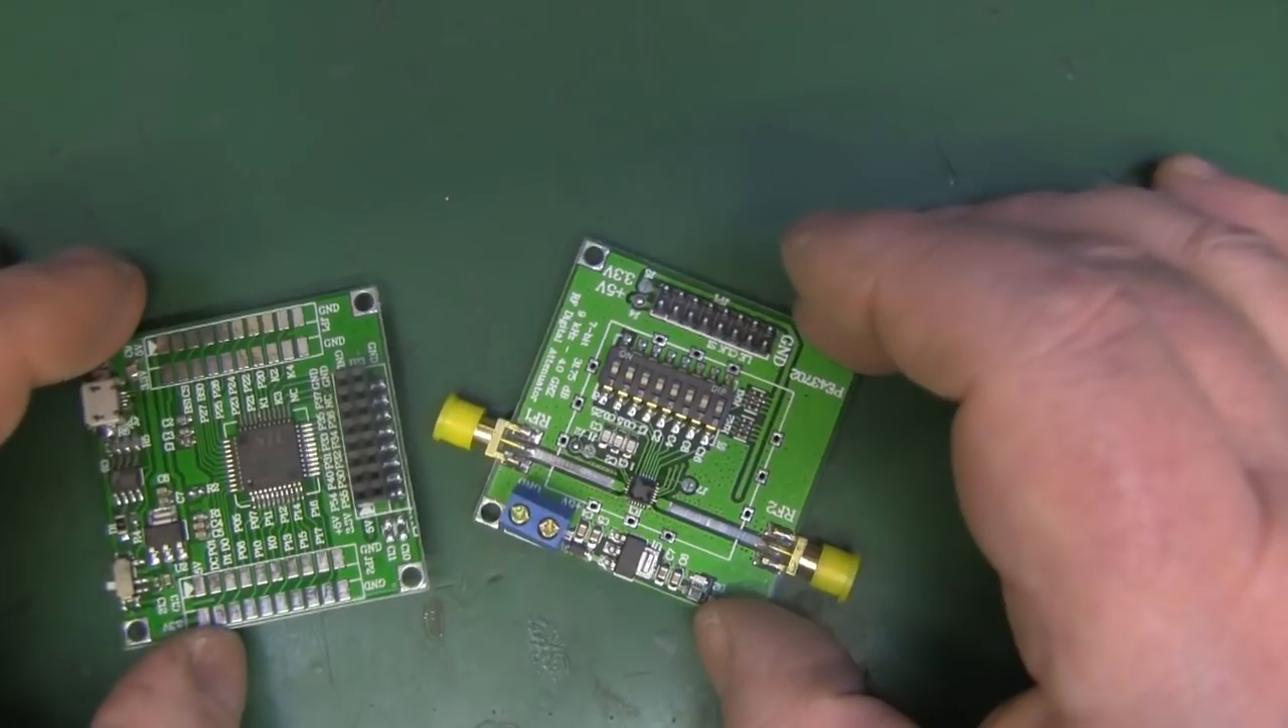So now that I've got the two boards split you can see both of the boards here.